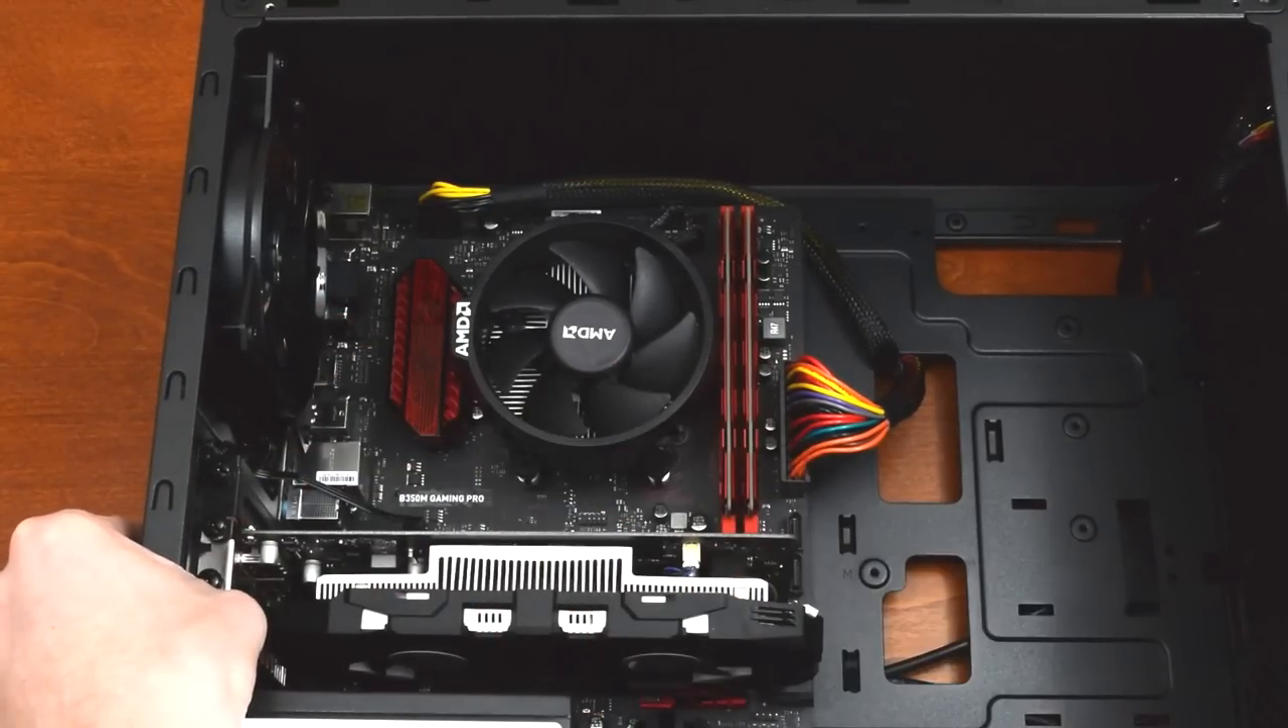With the CPU installed and the cooler in place, Little Red was finally ready to go.